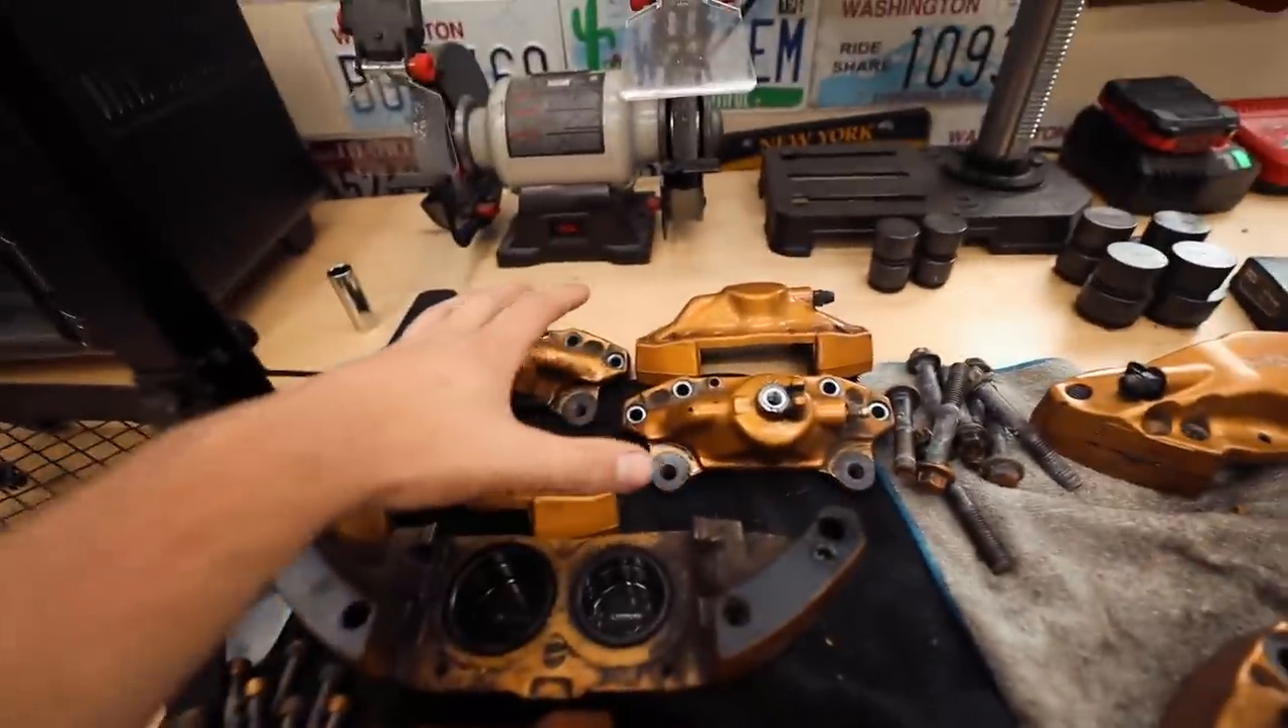So So i've got all the calipers disassembled at this point i've got all the pistons out.